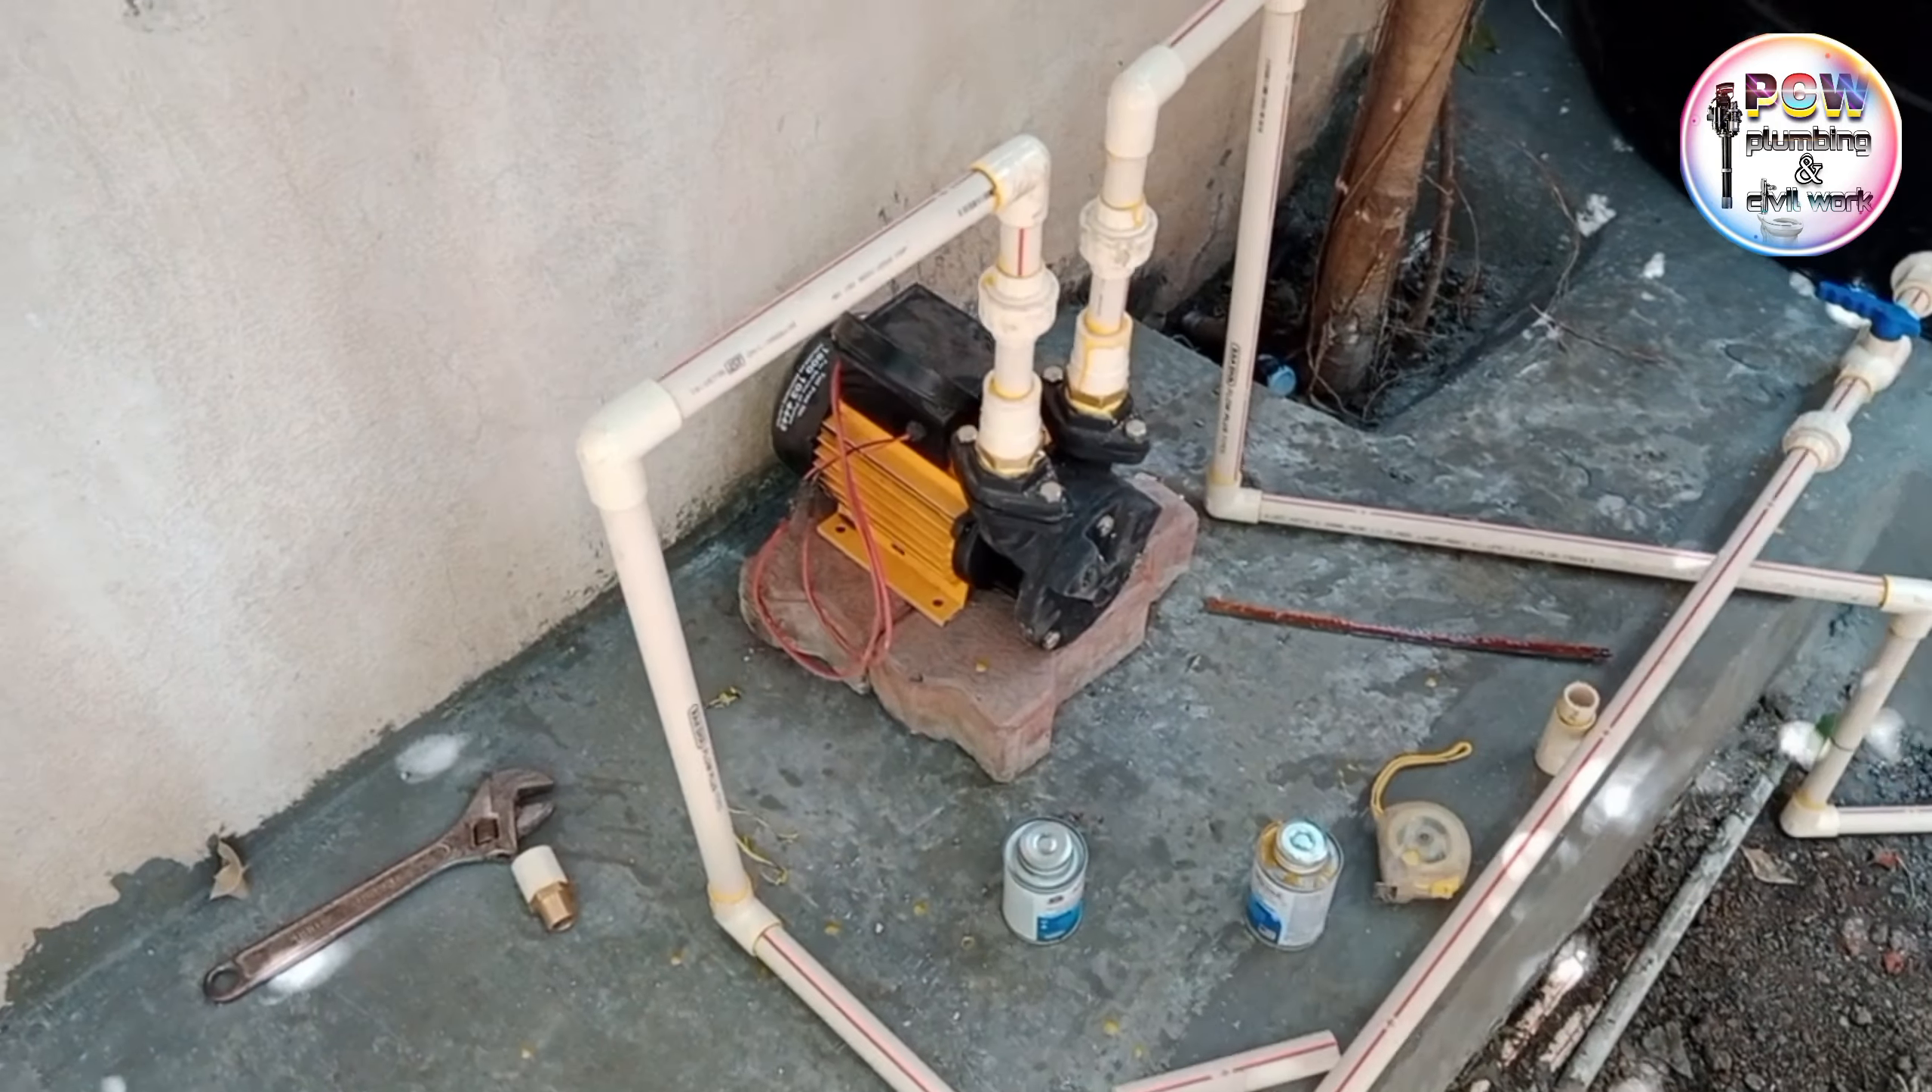और यह हमारे मोटर फिटिंग हो चुकी है।